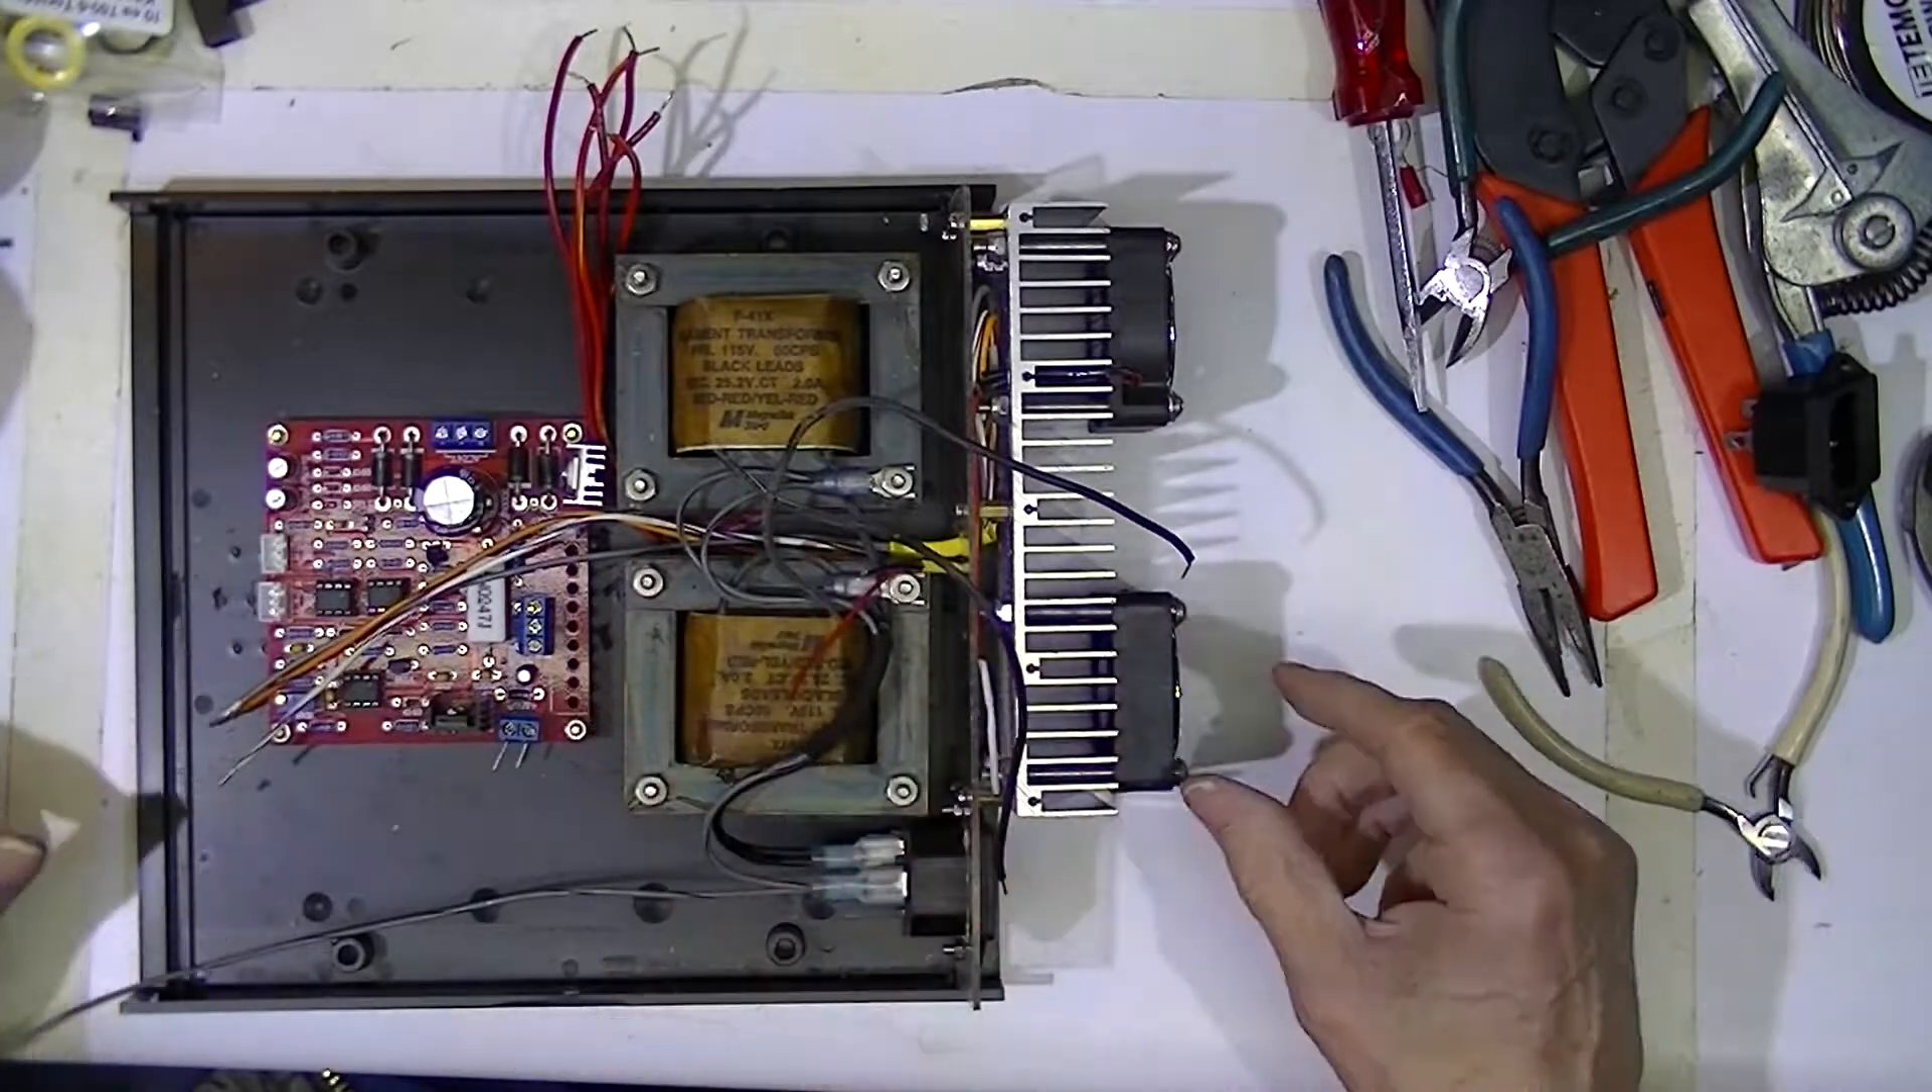Transformers are mounted. The little circuit board is mounted. The little circuit board is mounted.